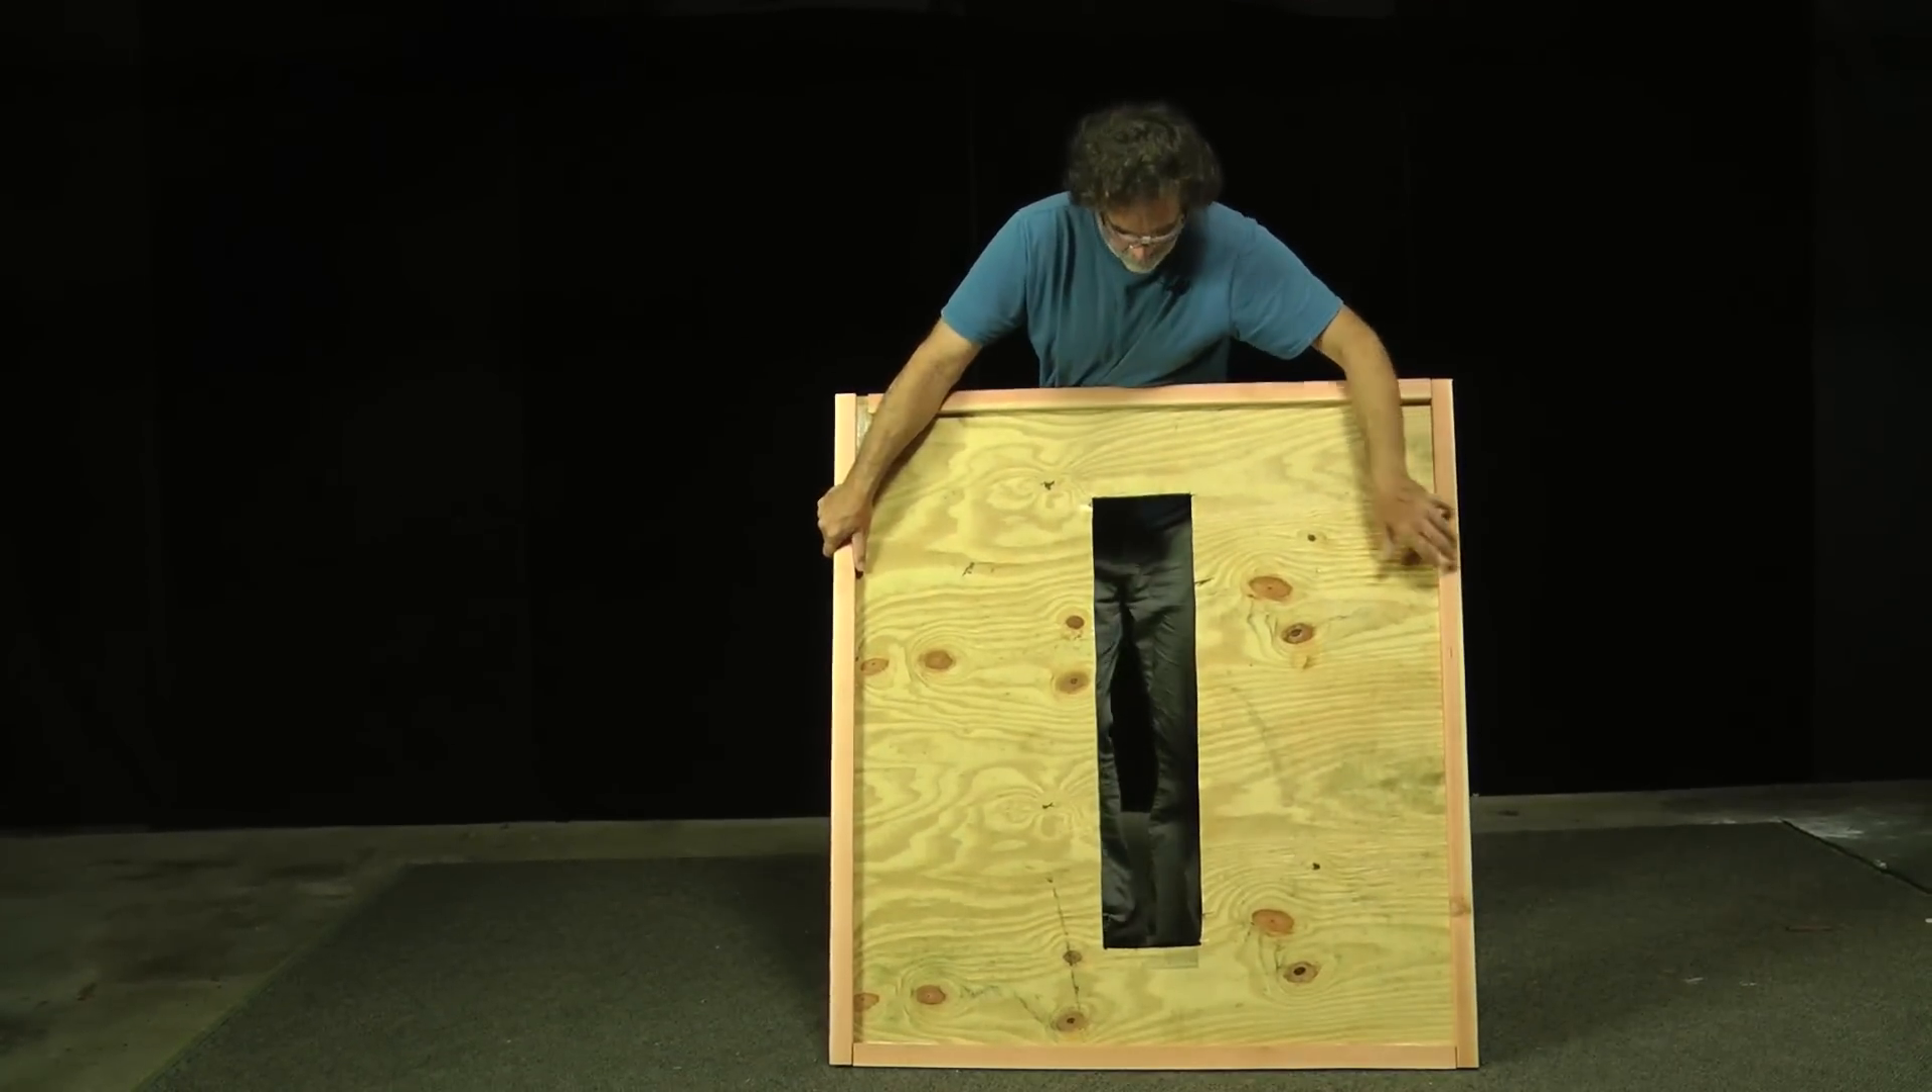Okay, so the roof is finished. I've just screwed these strips onto the sides like that with some wood glue.